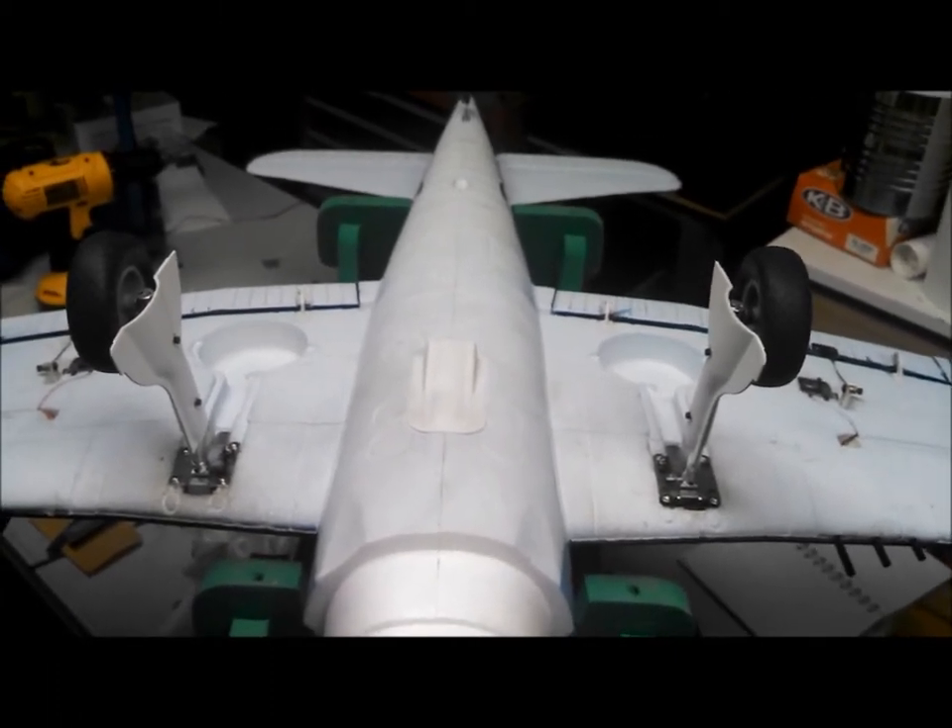Okay so I've completed the, uh, final installation of the RC Lander all metal hundred degree rotating retracts.